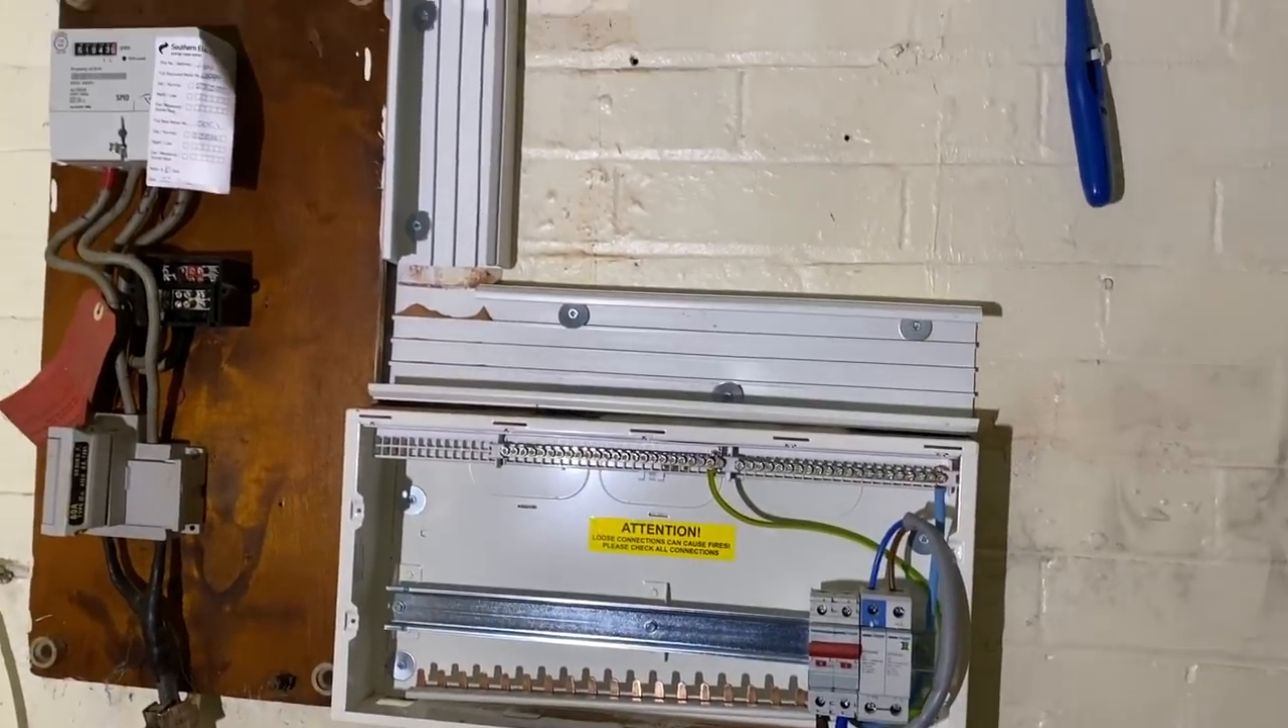Right, so I've got my consumer unit mounted, trunking pieces mounted now.